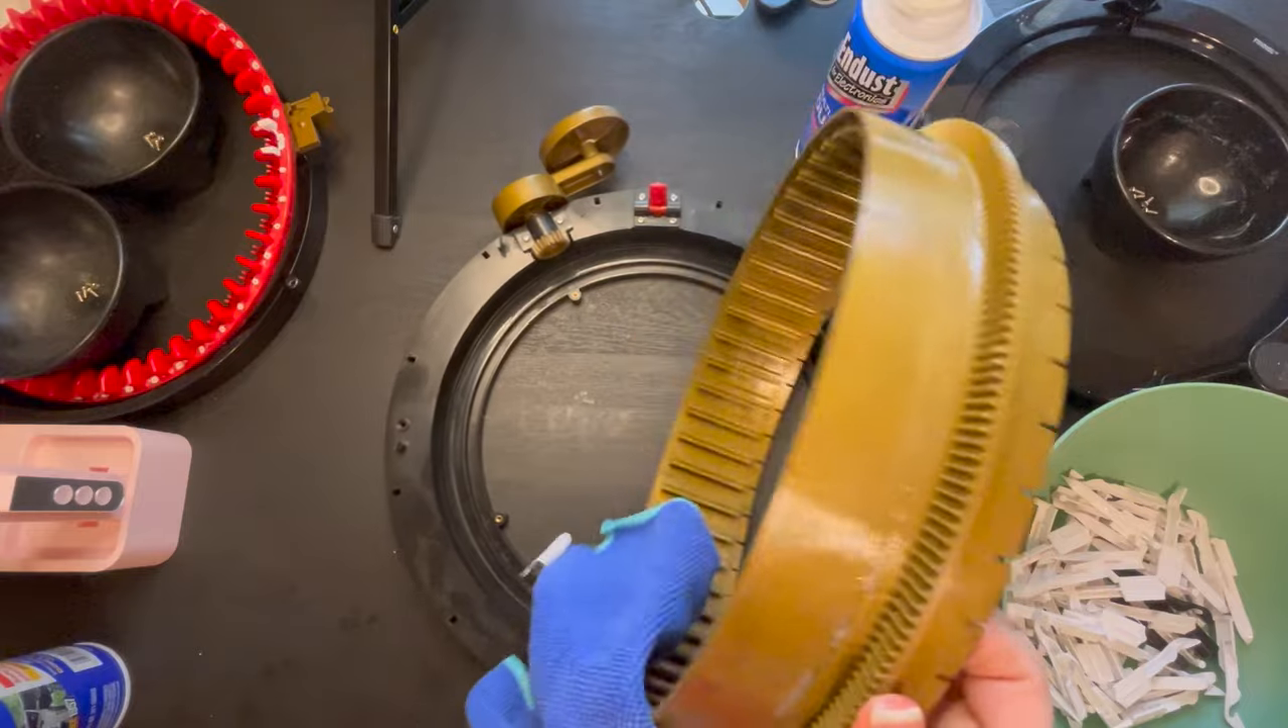So, as you can see, last thing that we took off was our golden ring.